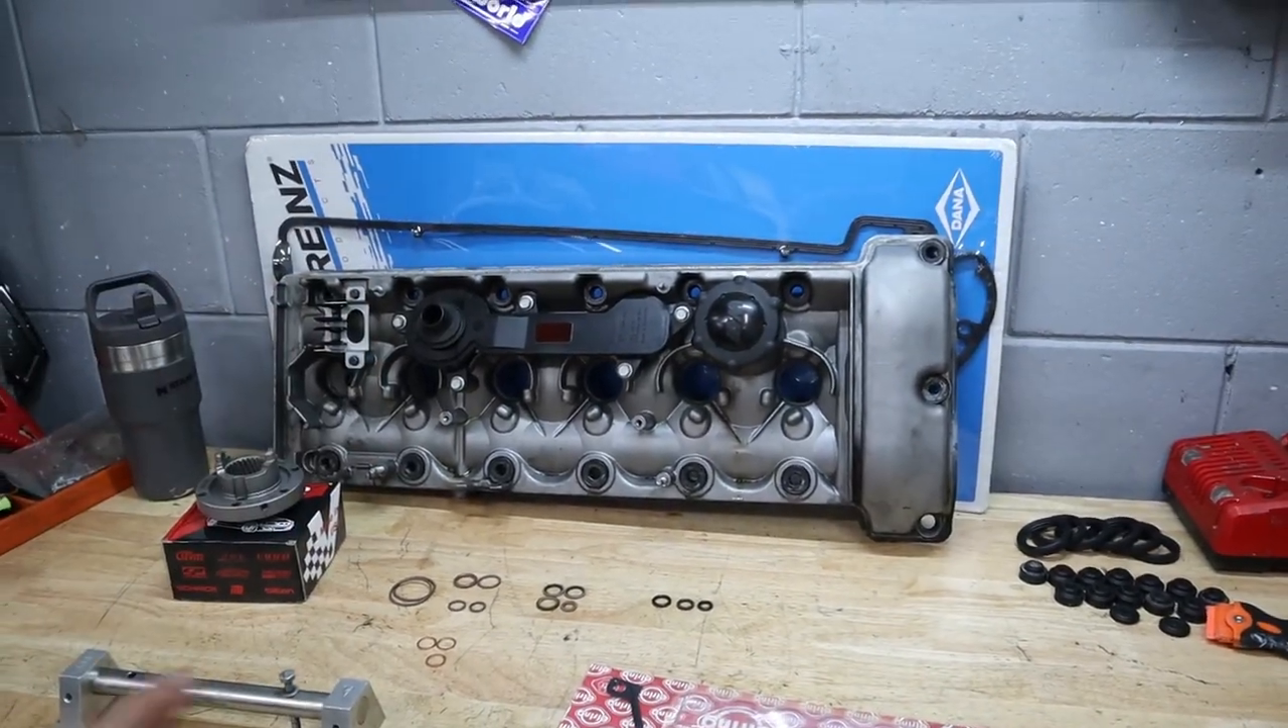You can see I already have the valve cover removed here.